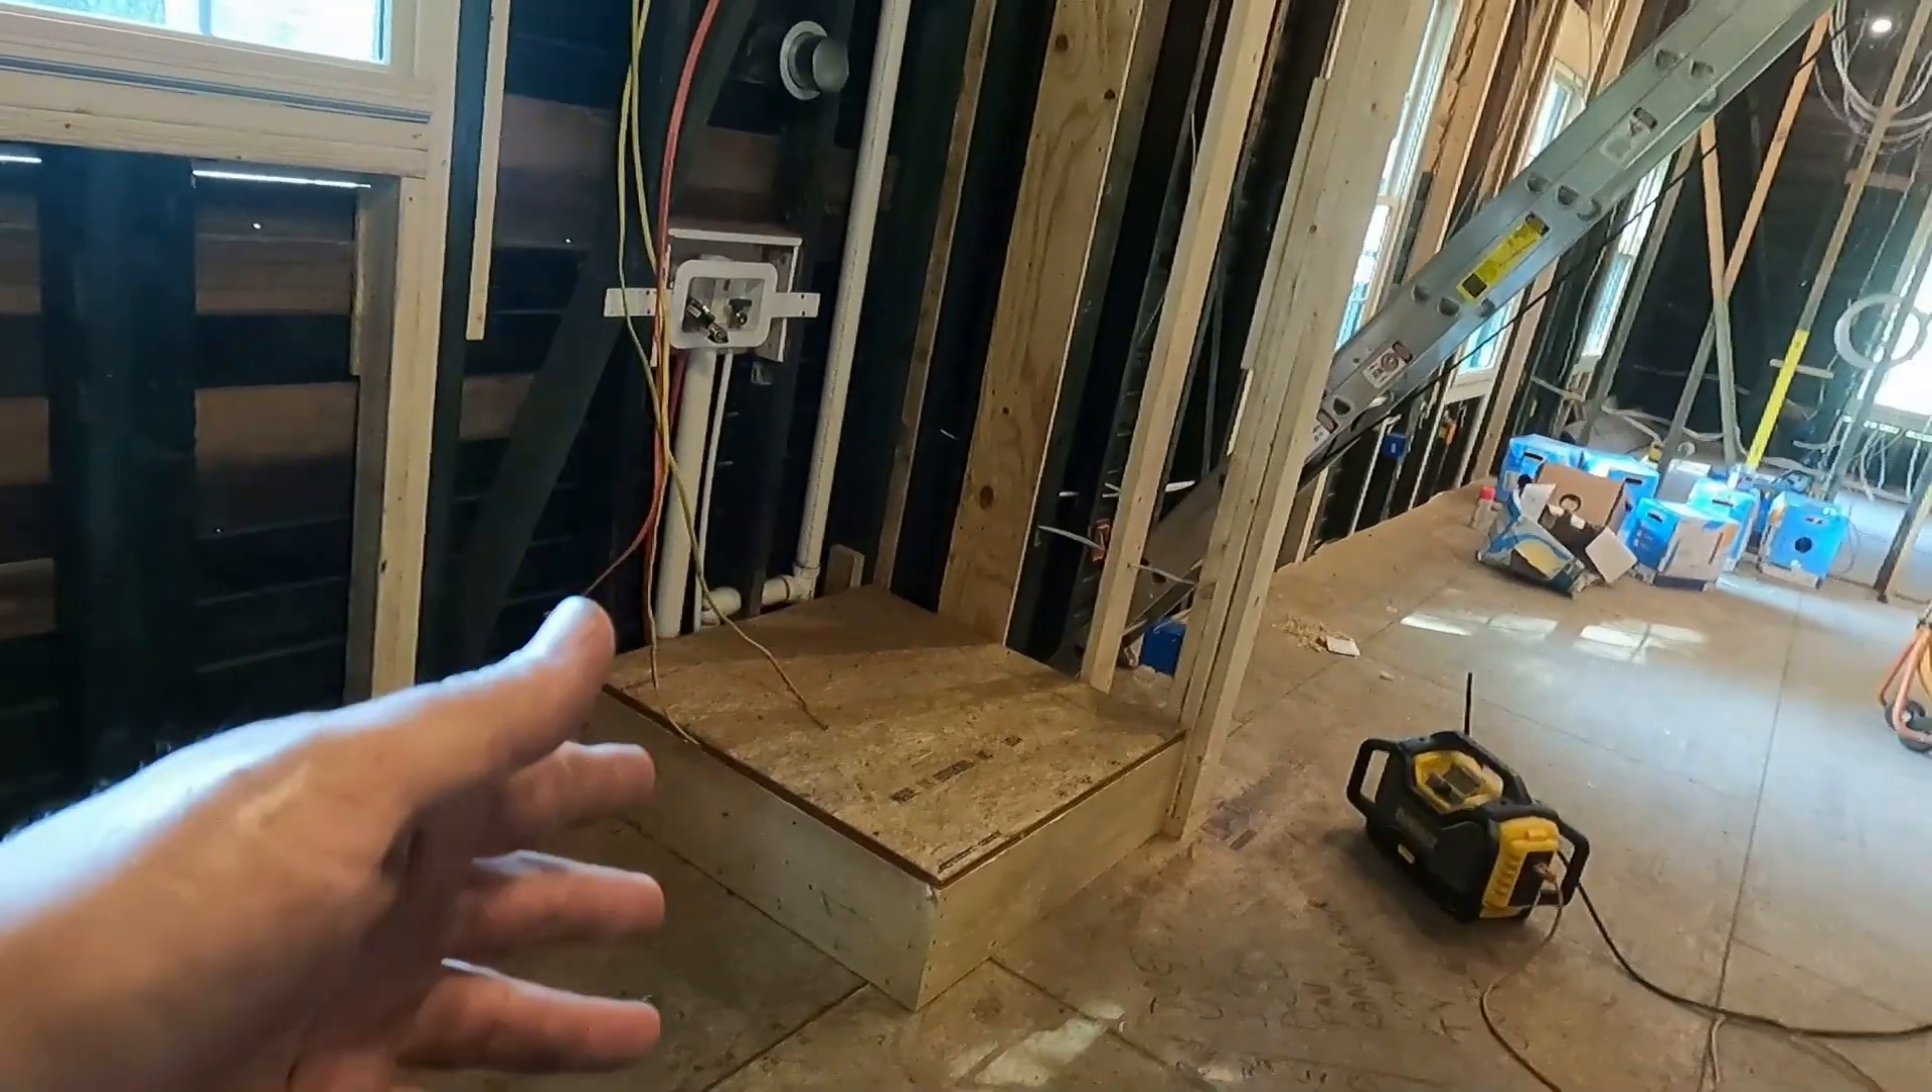Platform's in. The way we had to do some of the plumbing, we need to cover some of that.